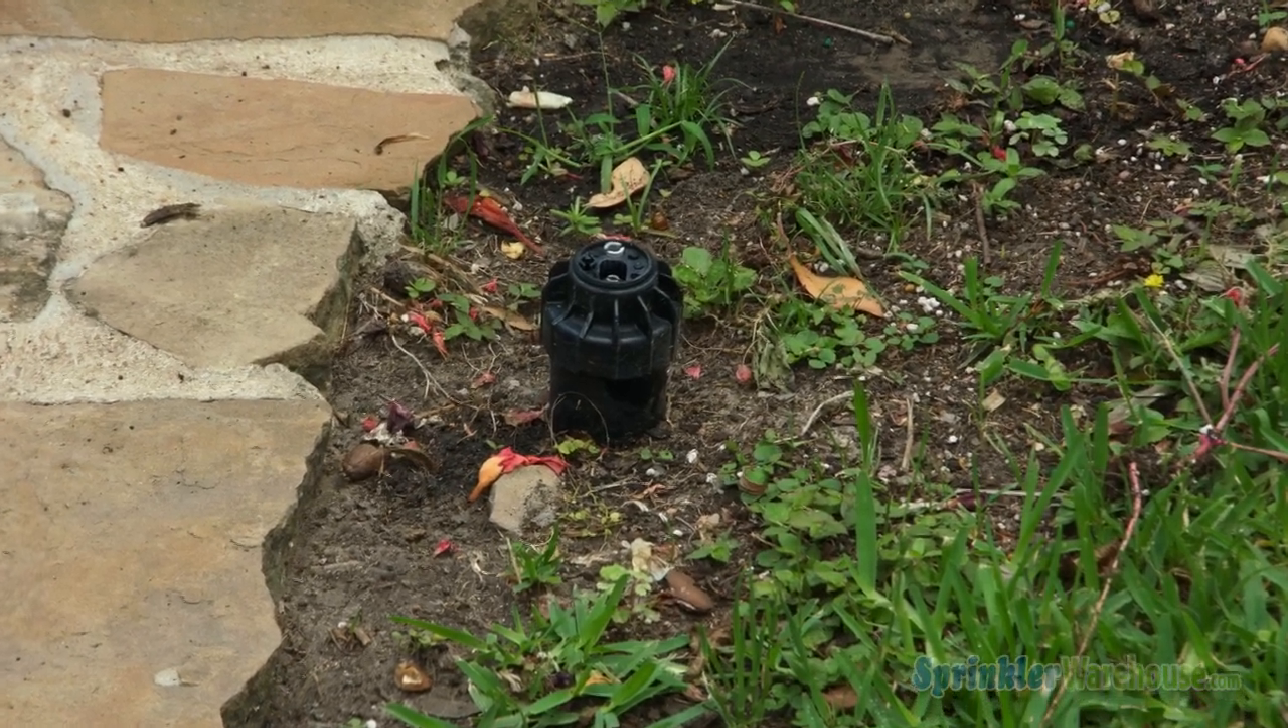As you can see, this rotor head is sticking up above the soil level.